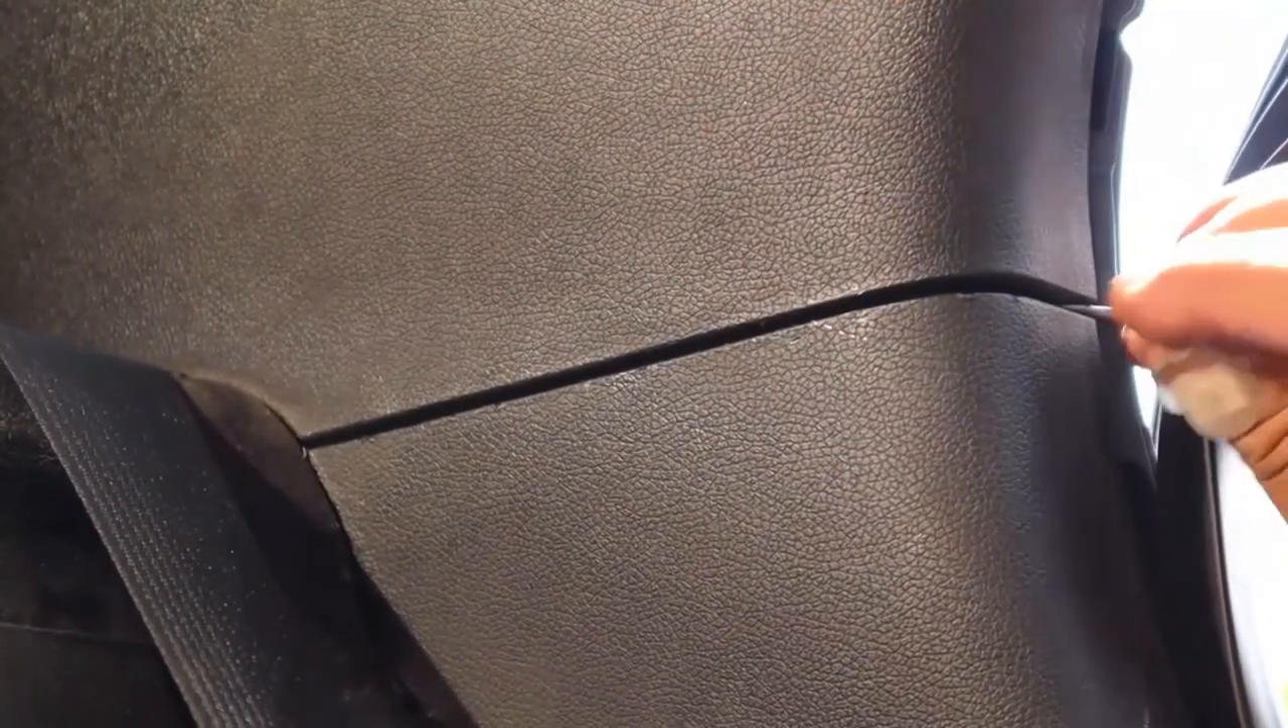It's a little bit of opening, but you don't see no wires.